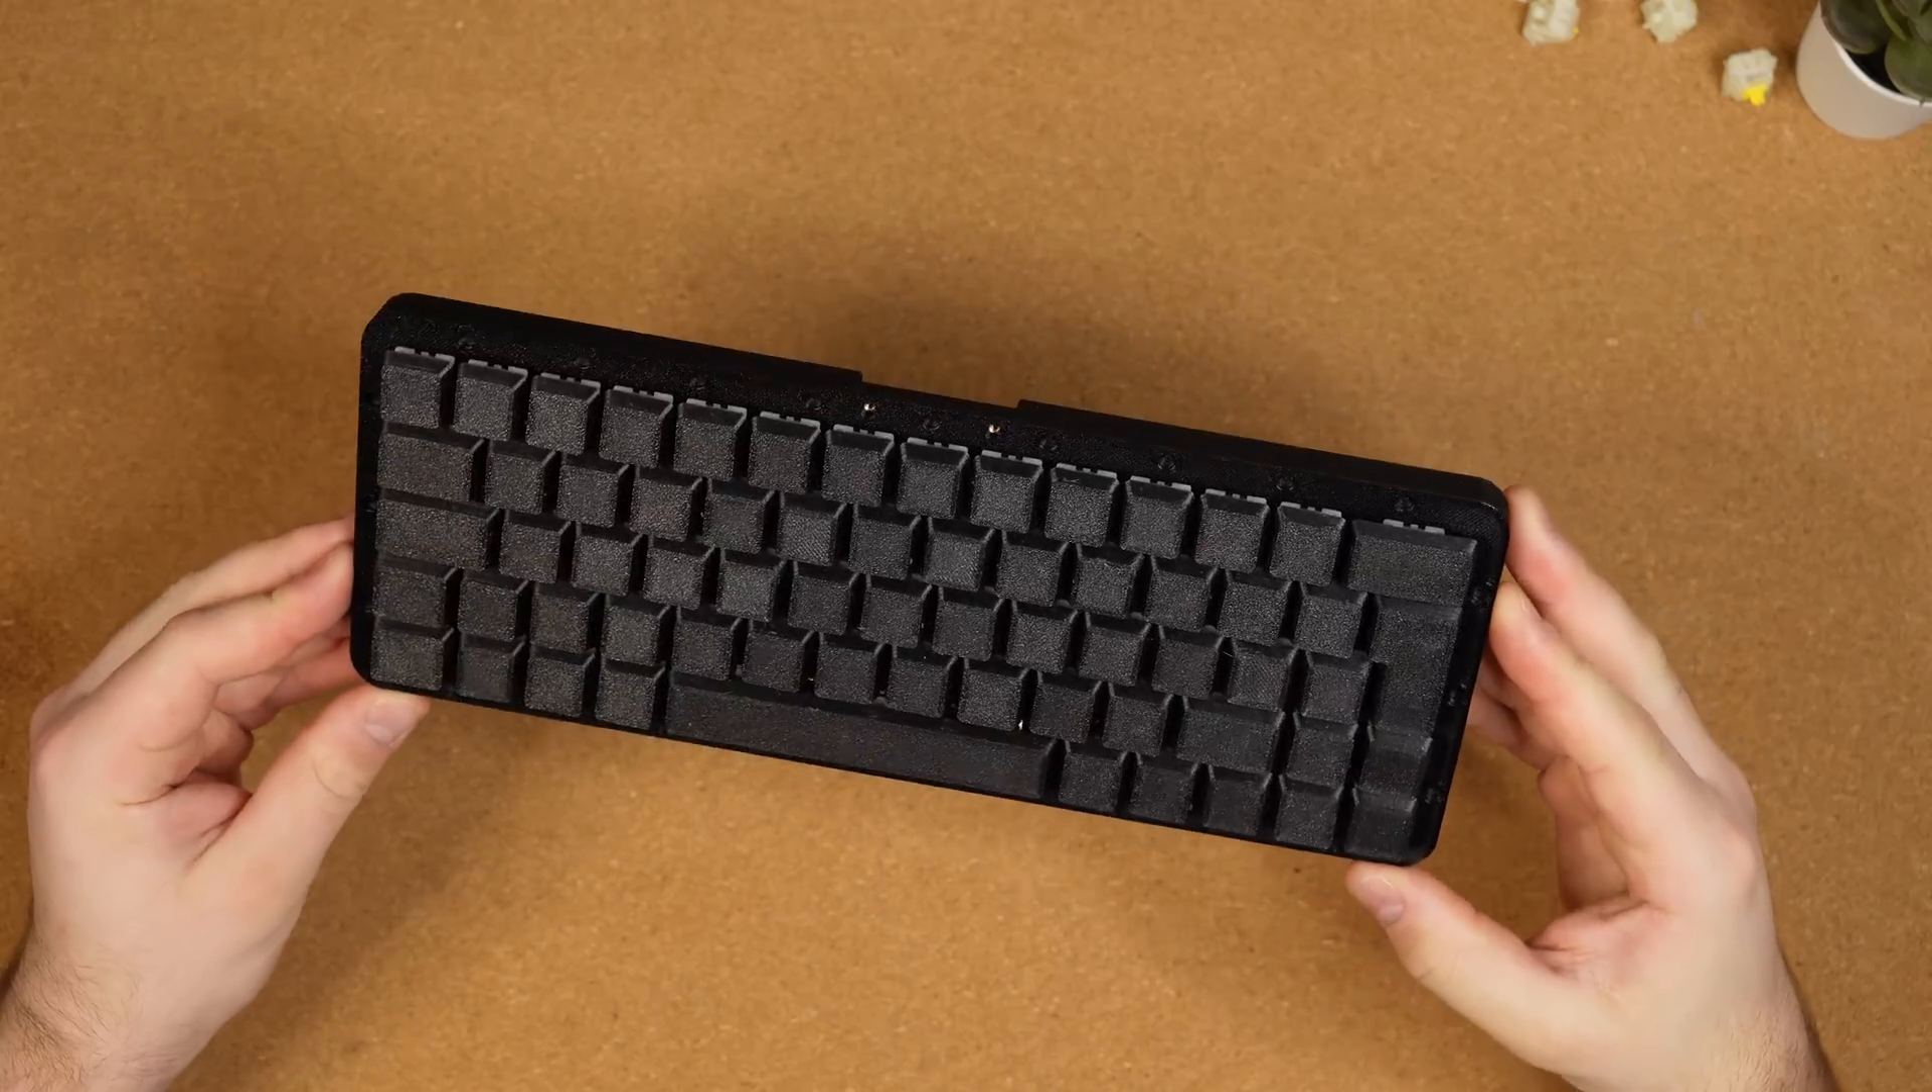When the final keycap is in place, we now have something that looks a lot like a keyboard.